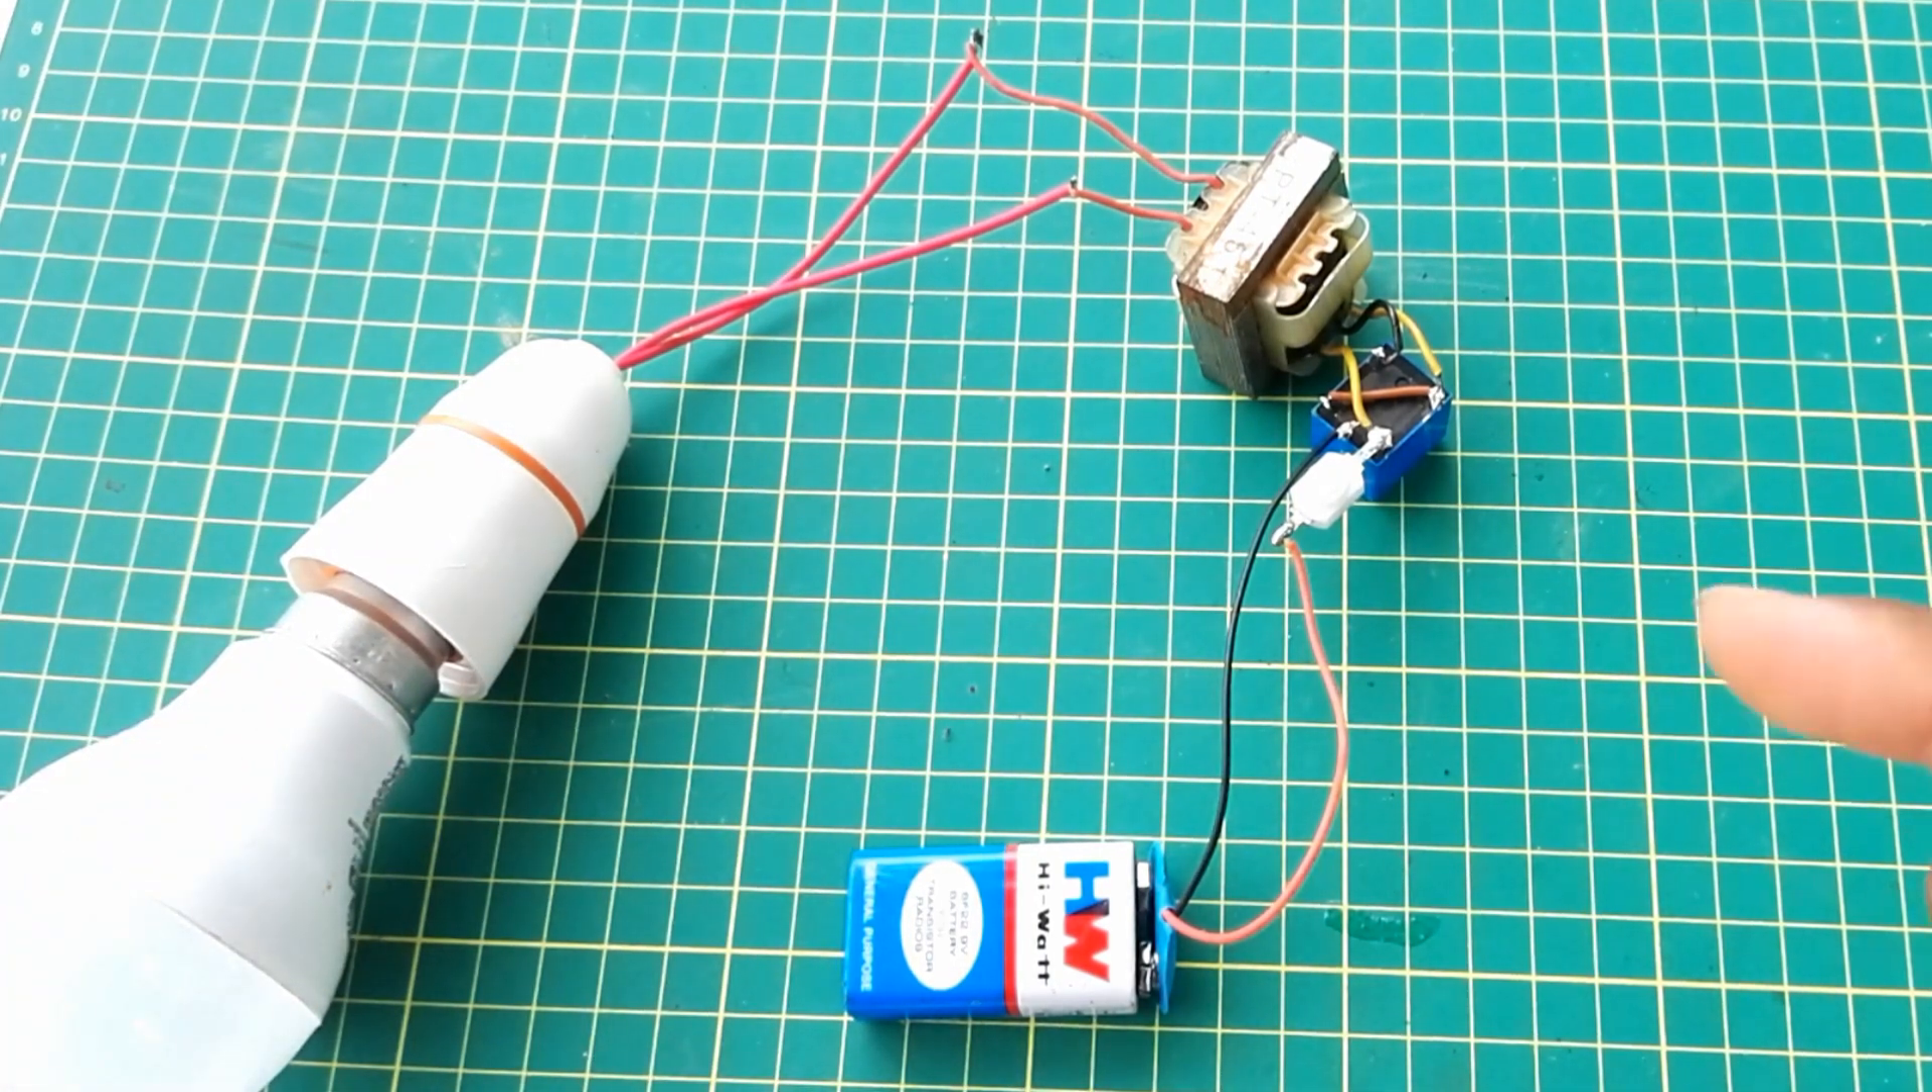तो देखिए मैंने इस bulb को यहाँ पर connect किया हुआ है।